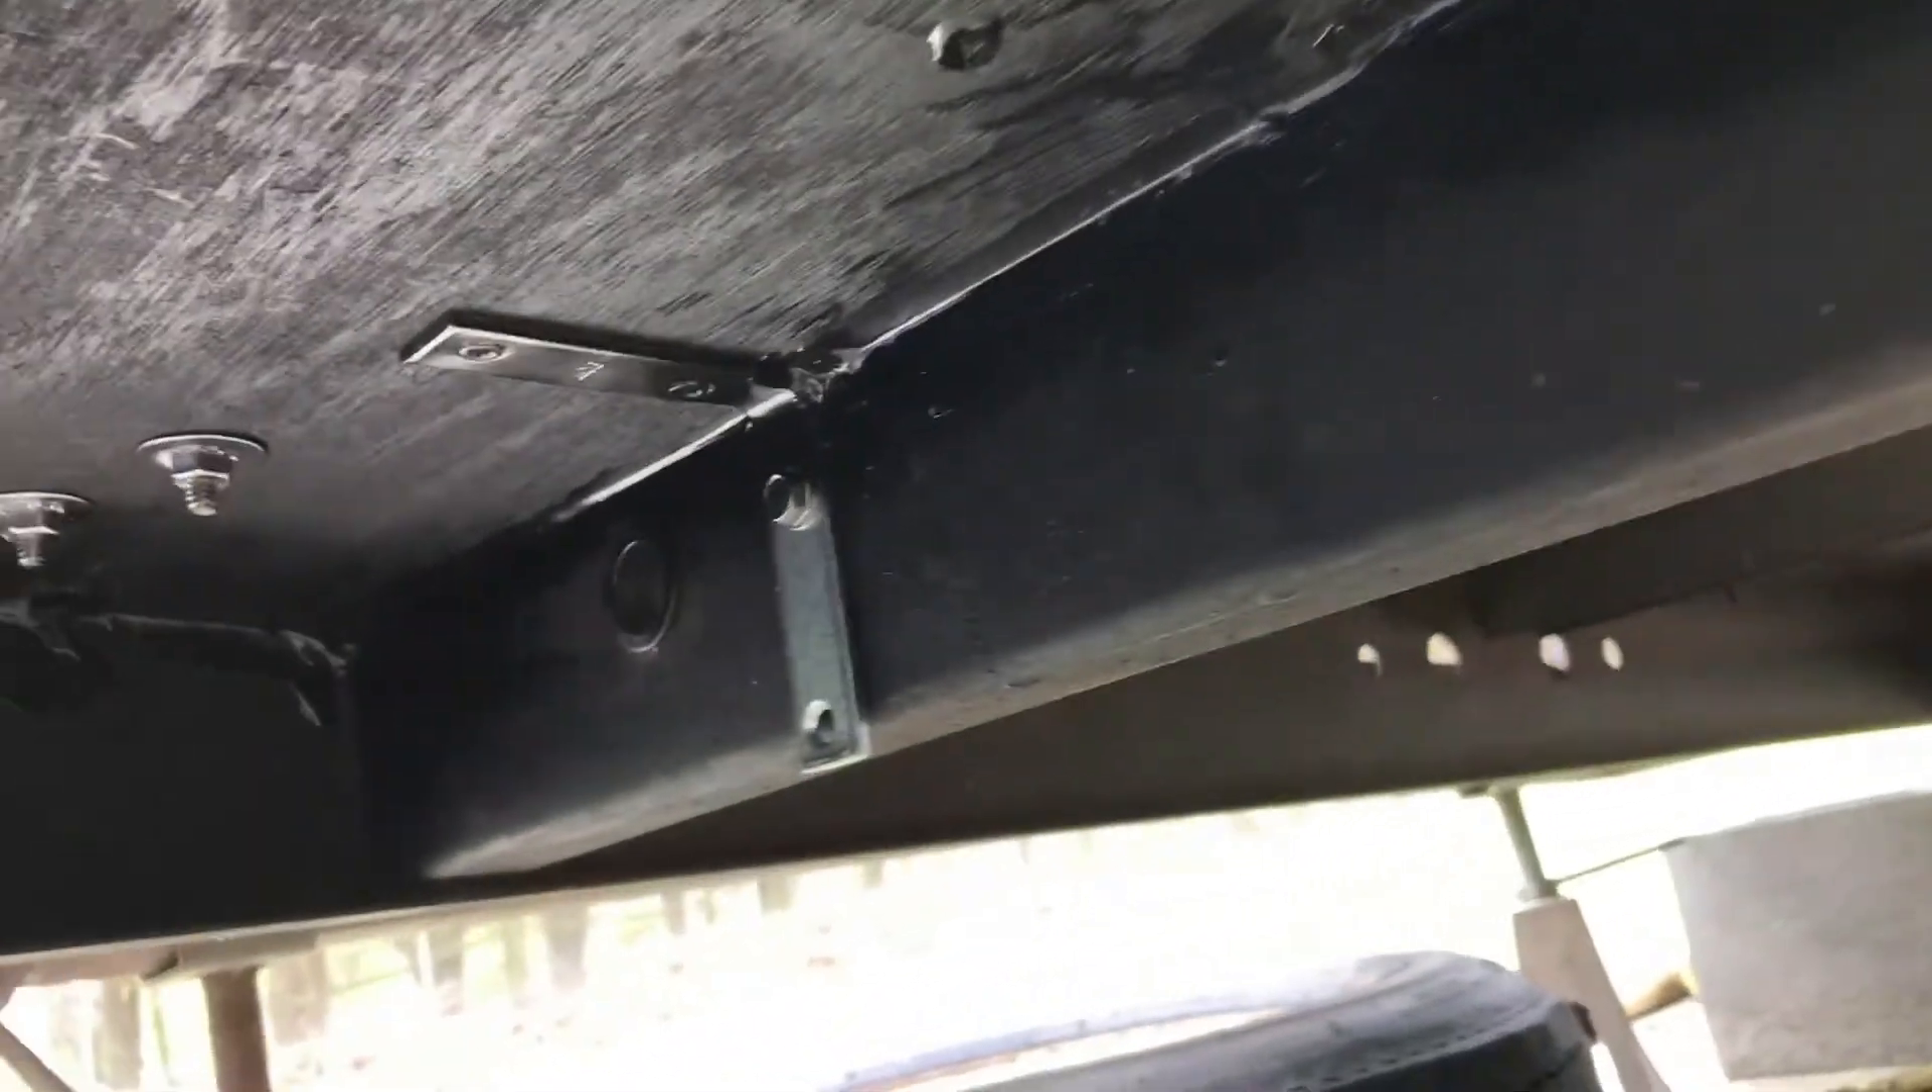This is the finished product for fixing the floor here see where i got that bracing in caulked it and painted.